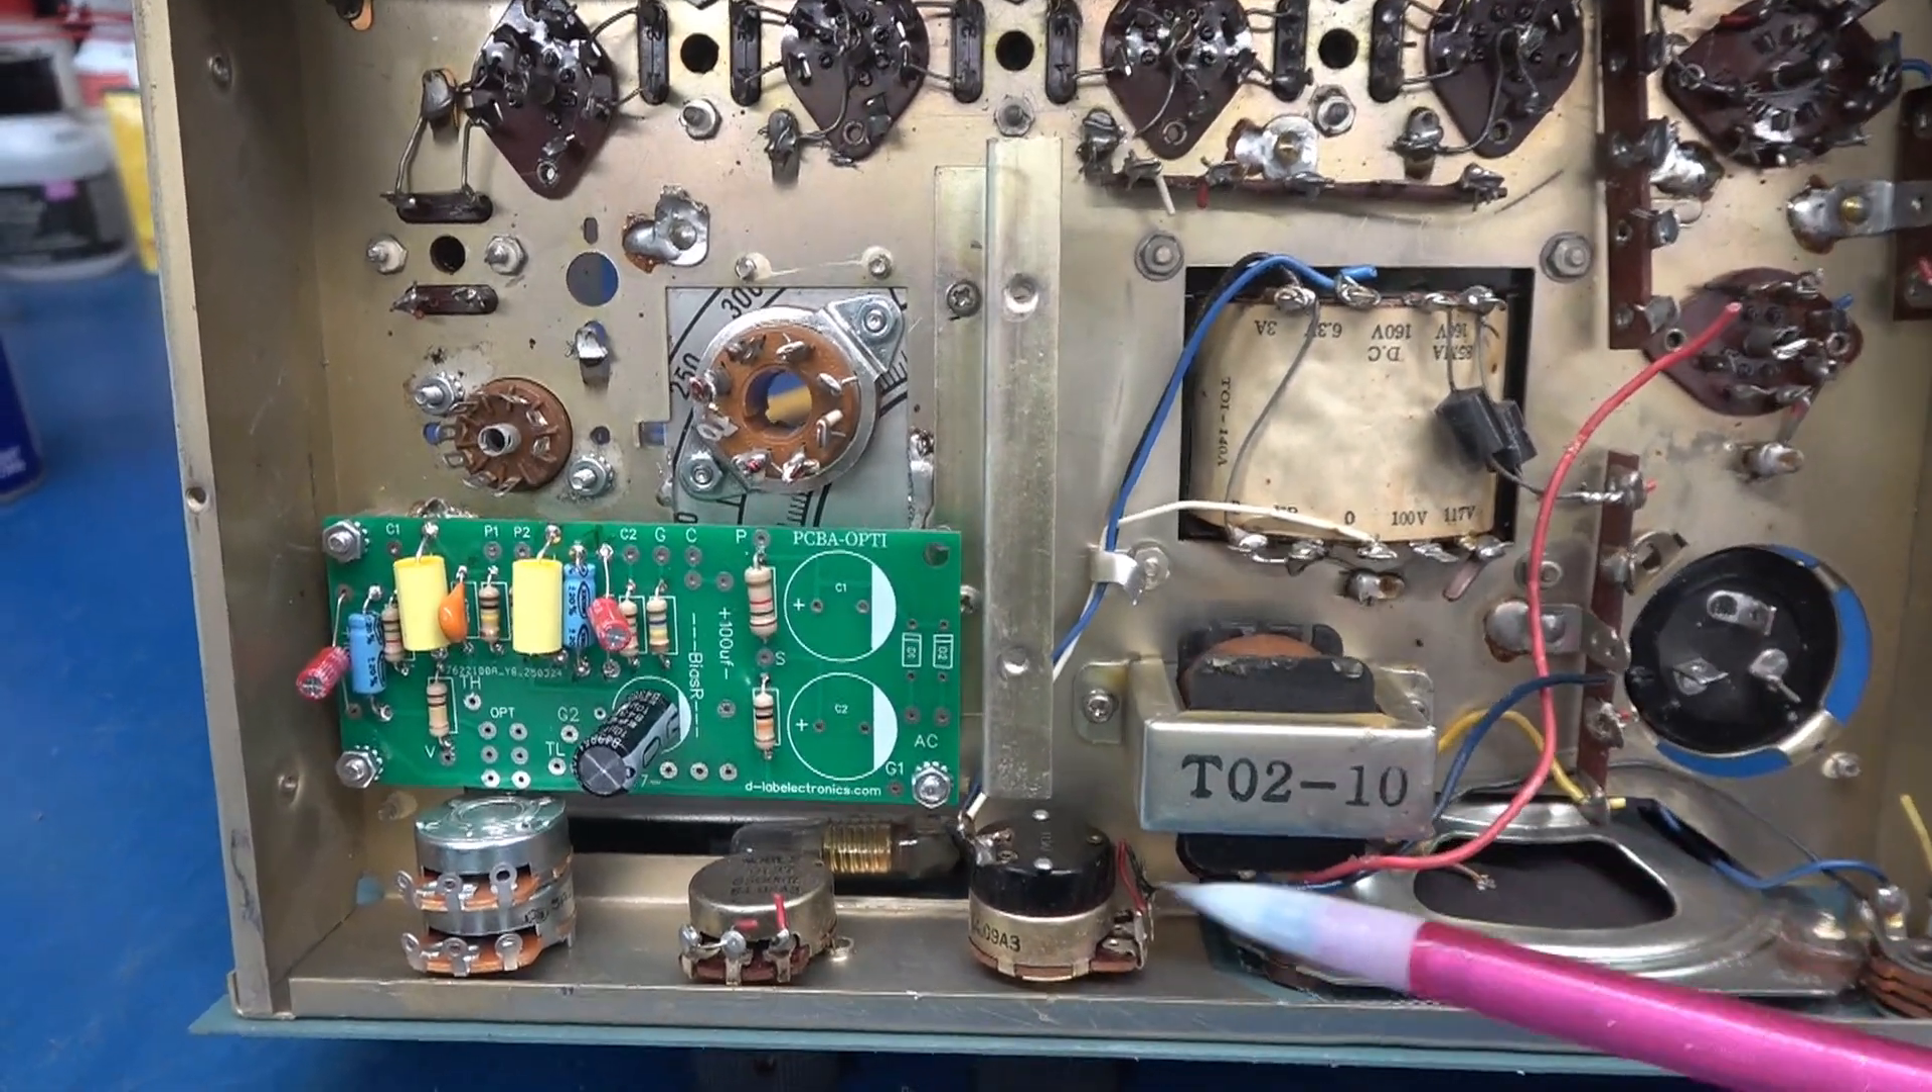Here is the new Optiplex board installed.